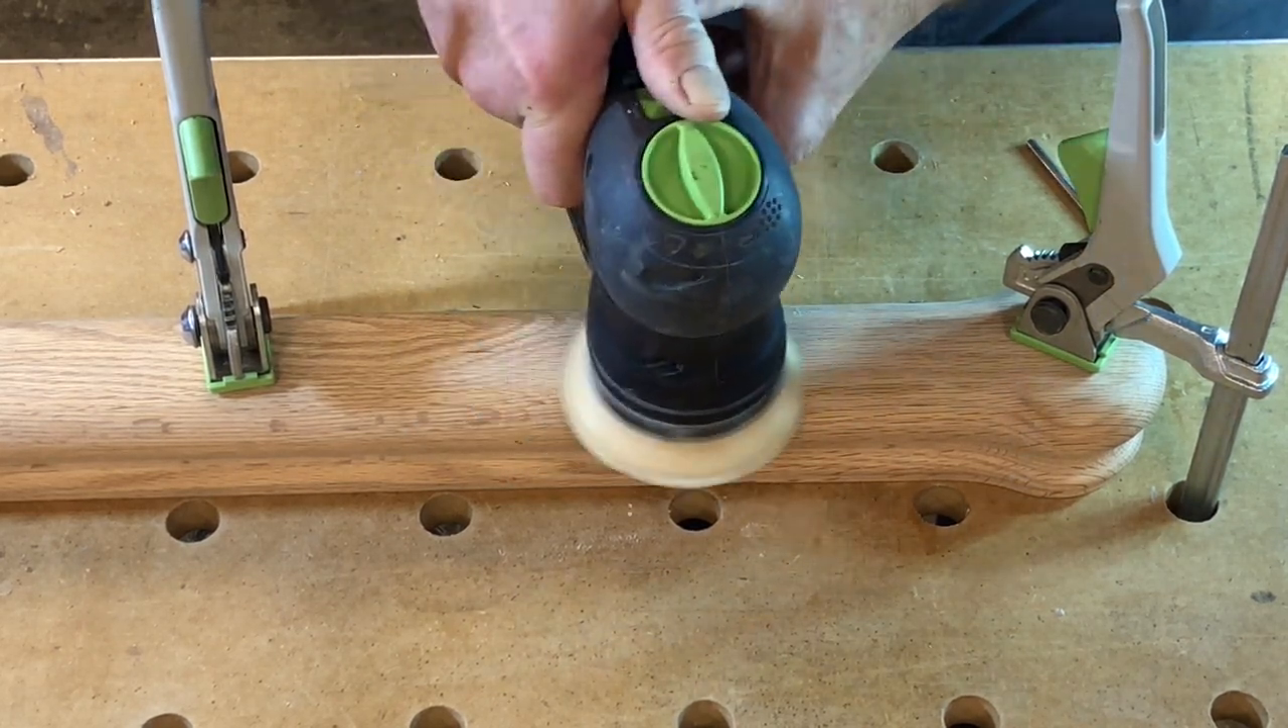I've secured the railing to my bench with these Festool quick clamps.